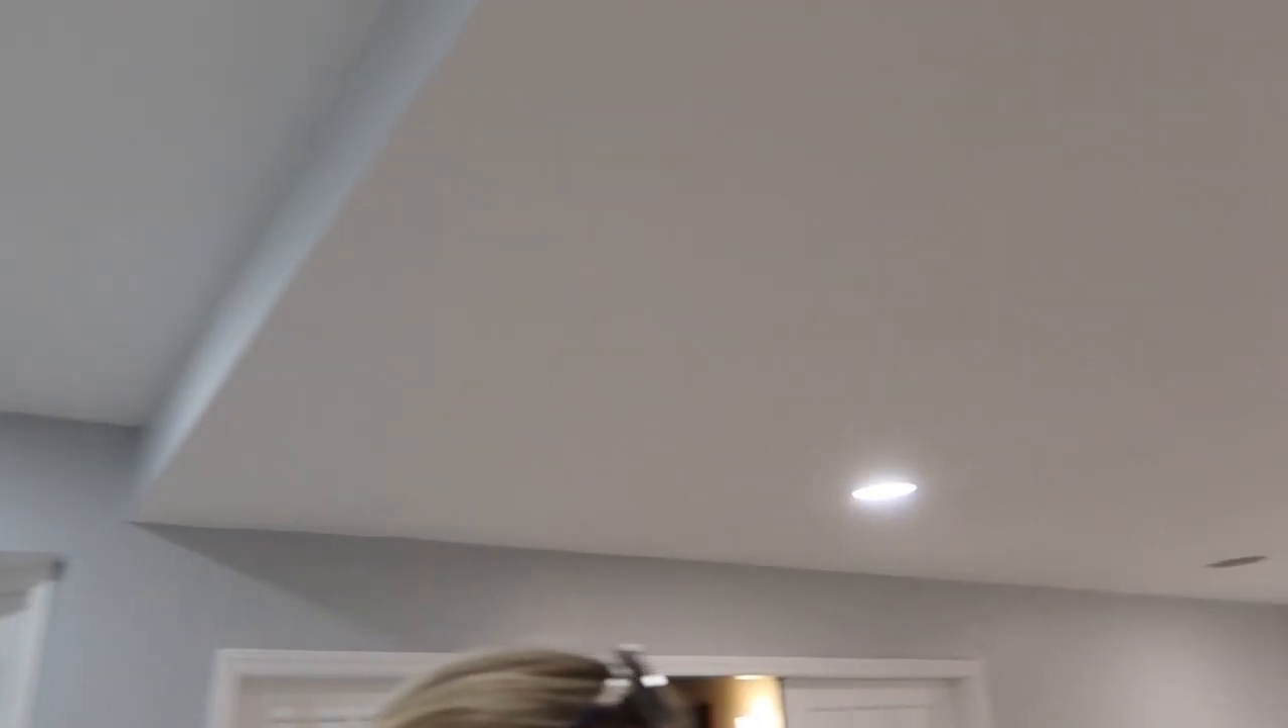We still need the molding. Oh yeah, and we still got to put crown molding in.